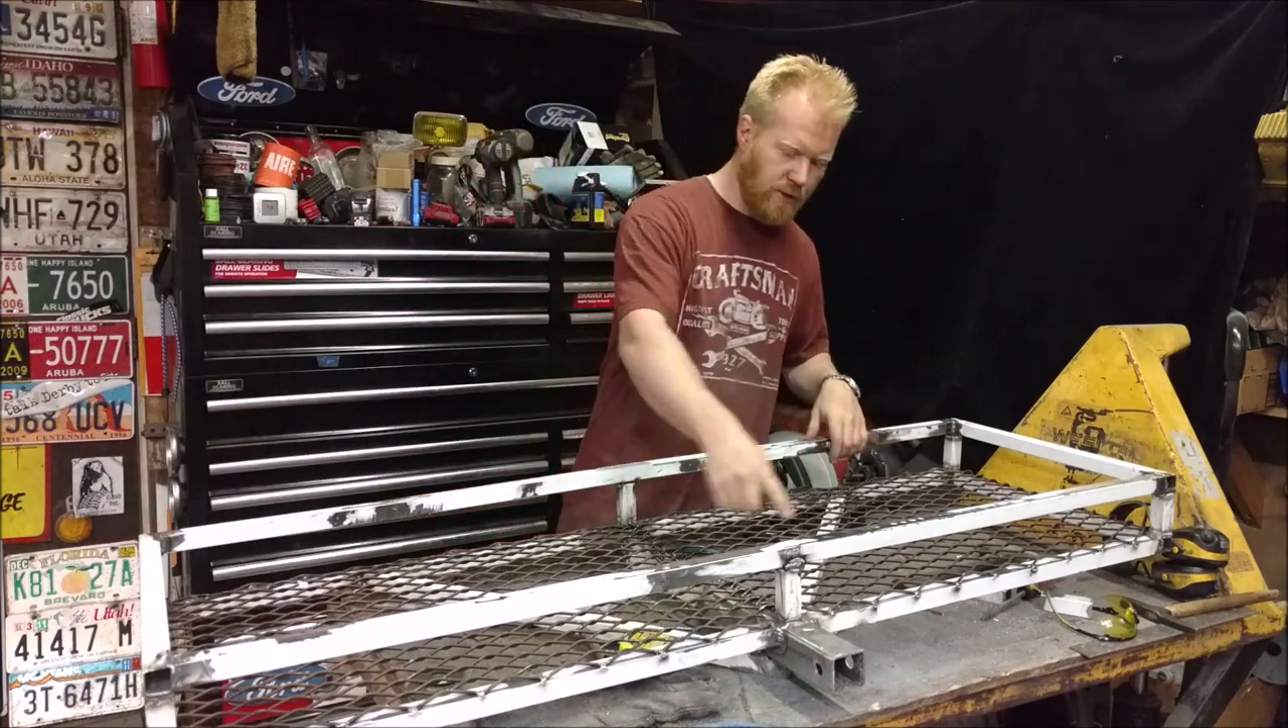And then I took some expanded metal. And cut it to fit and tack welded it in every single spot.